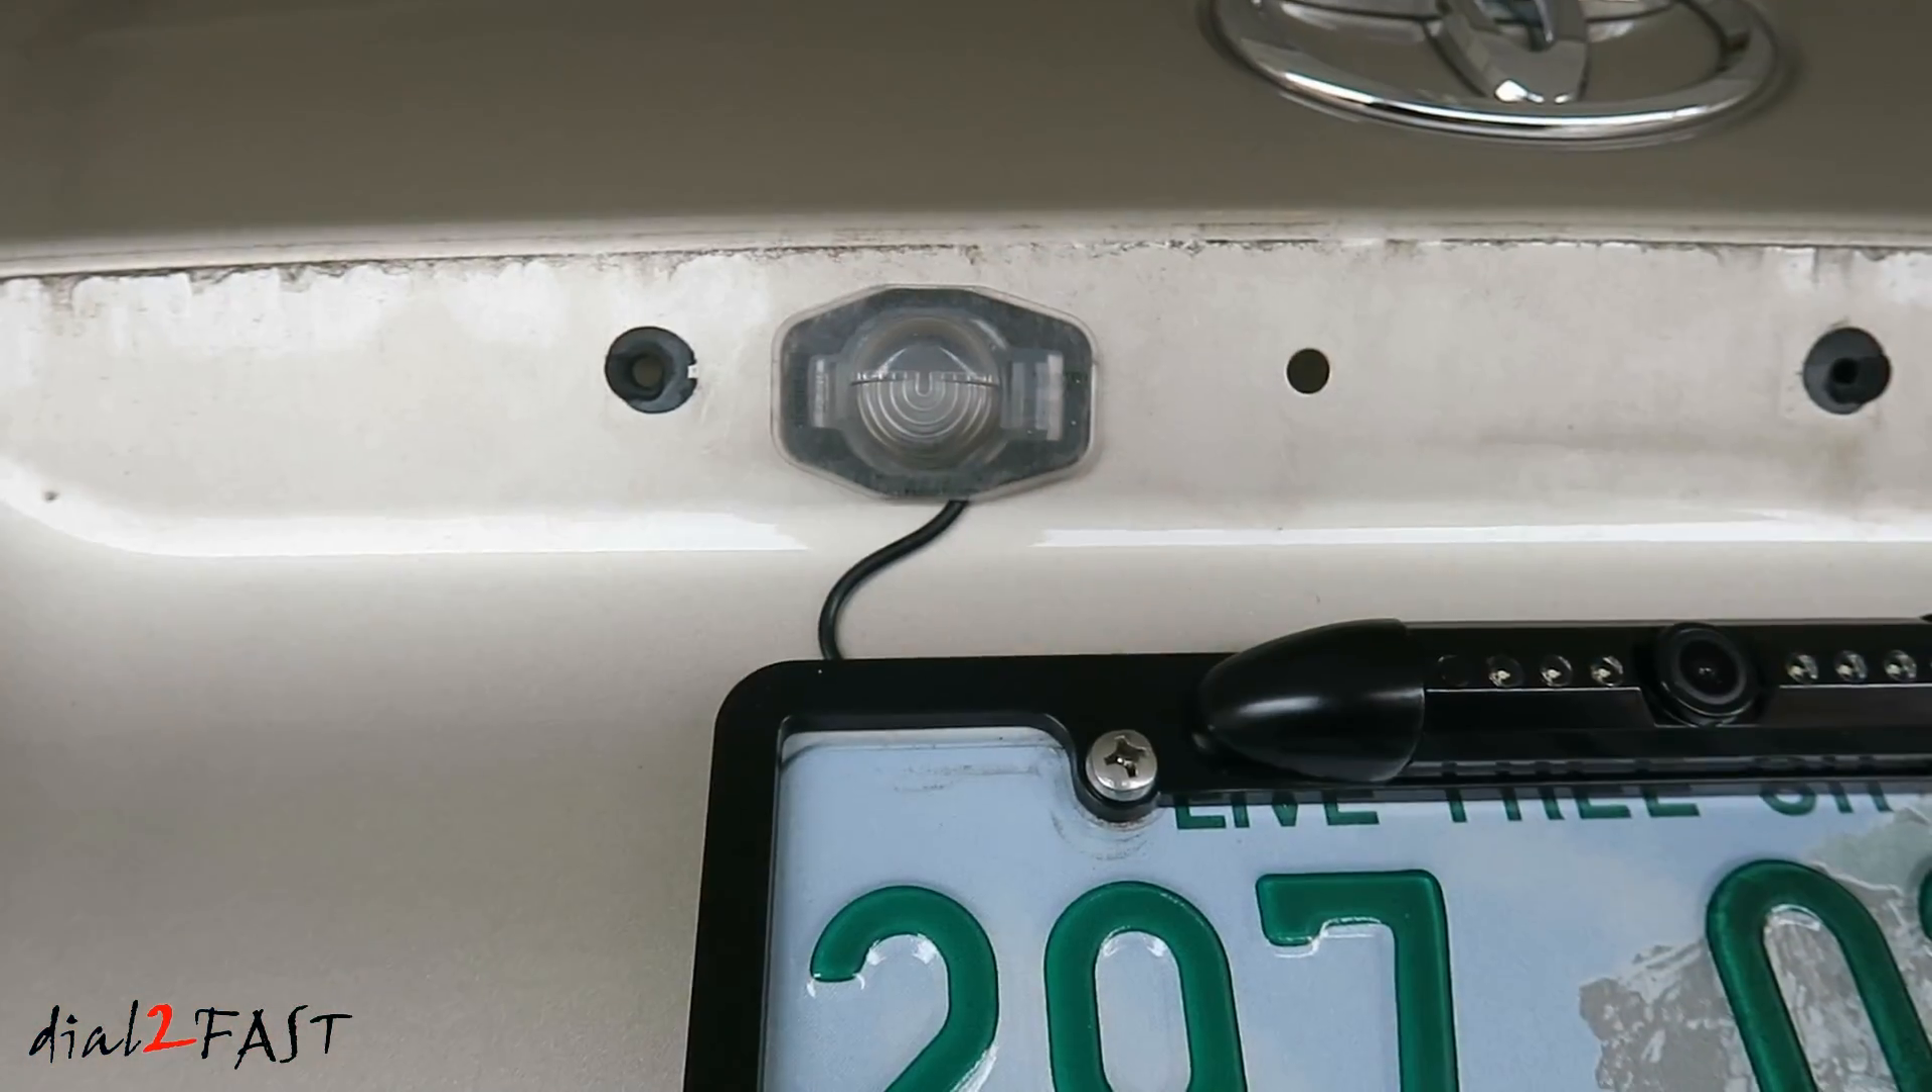And here's what it looks like with the license plate light installed.